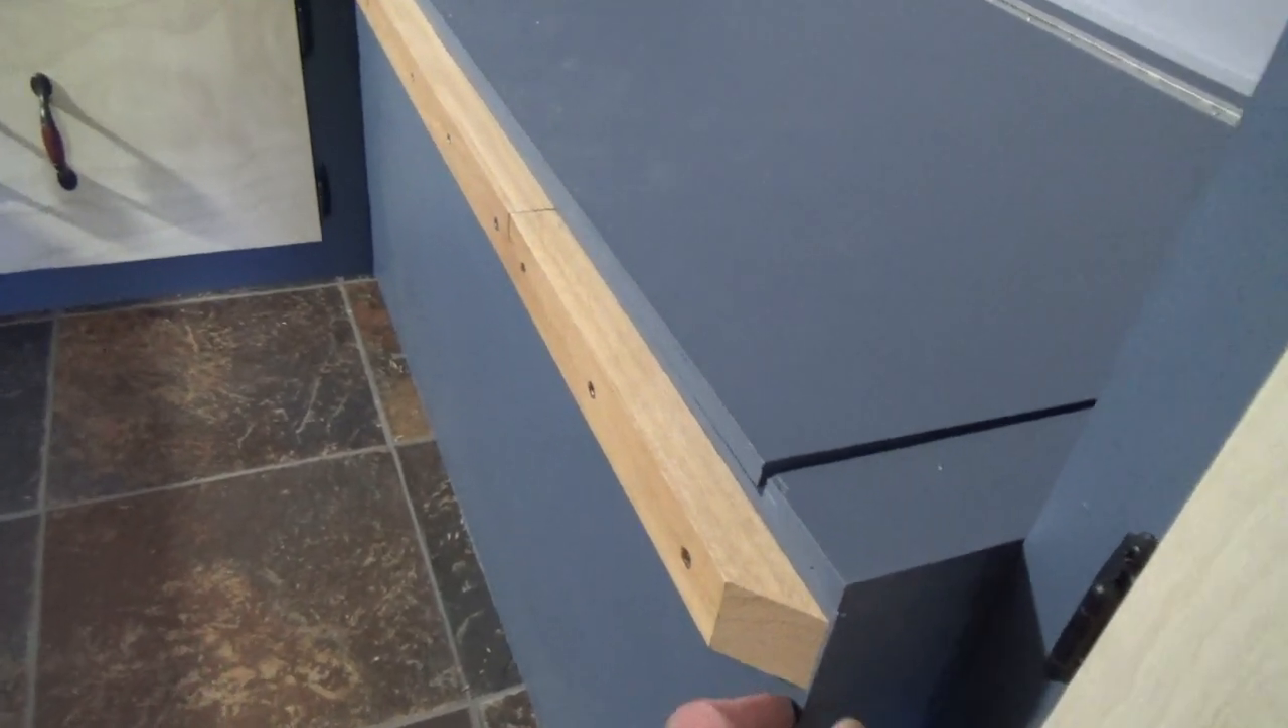Okay, so we've got the railing installed and I took it right to the edge.